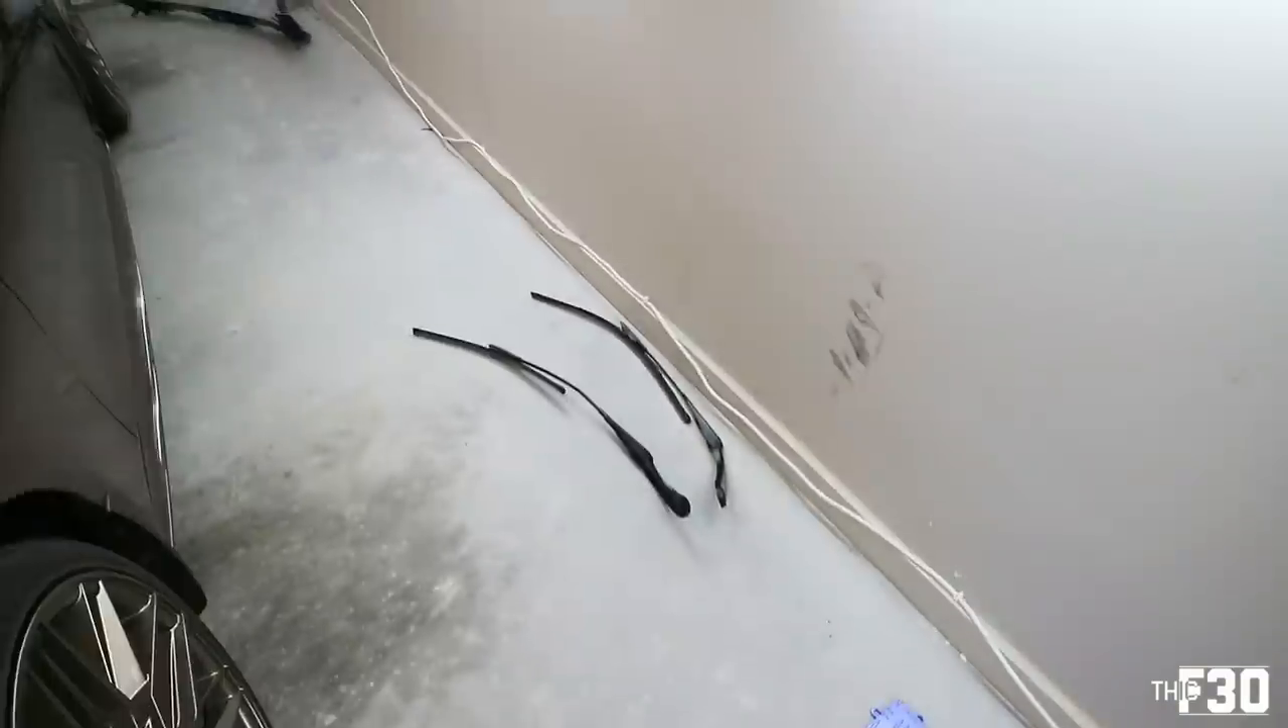We have everything back together just got to throw on the windshield wipers.